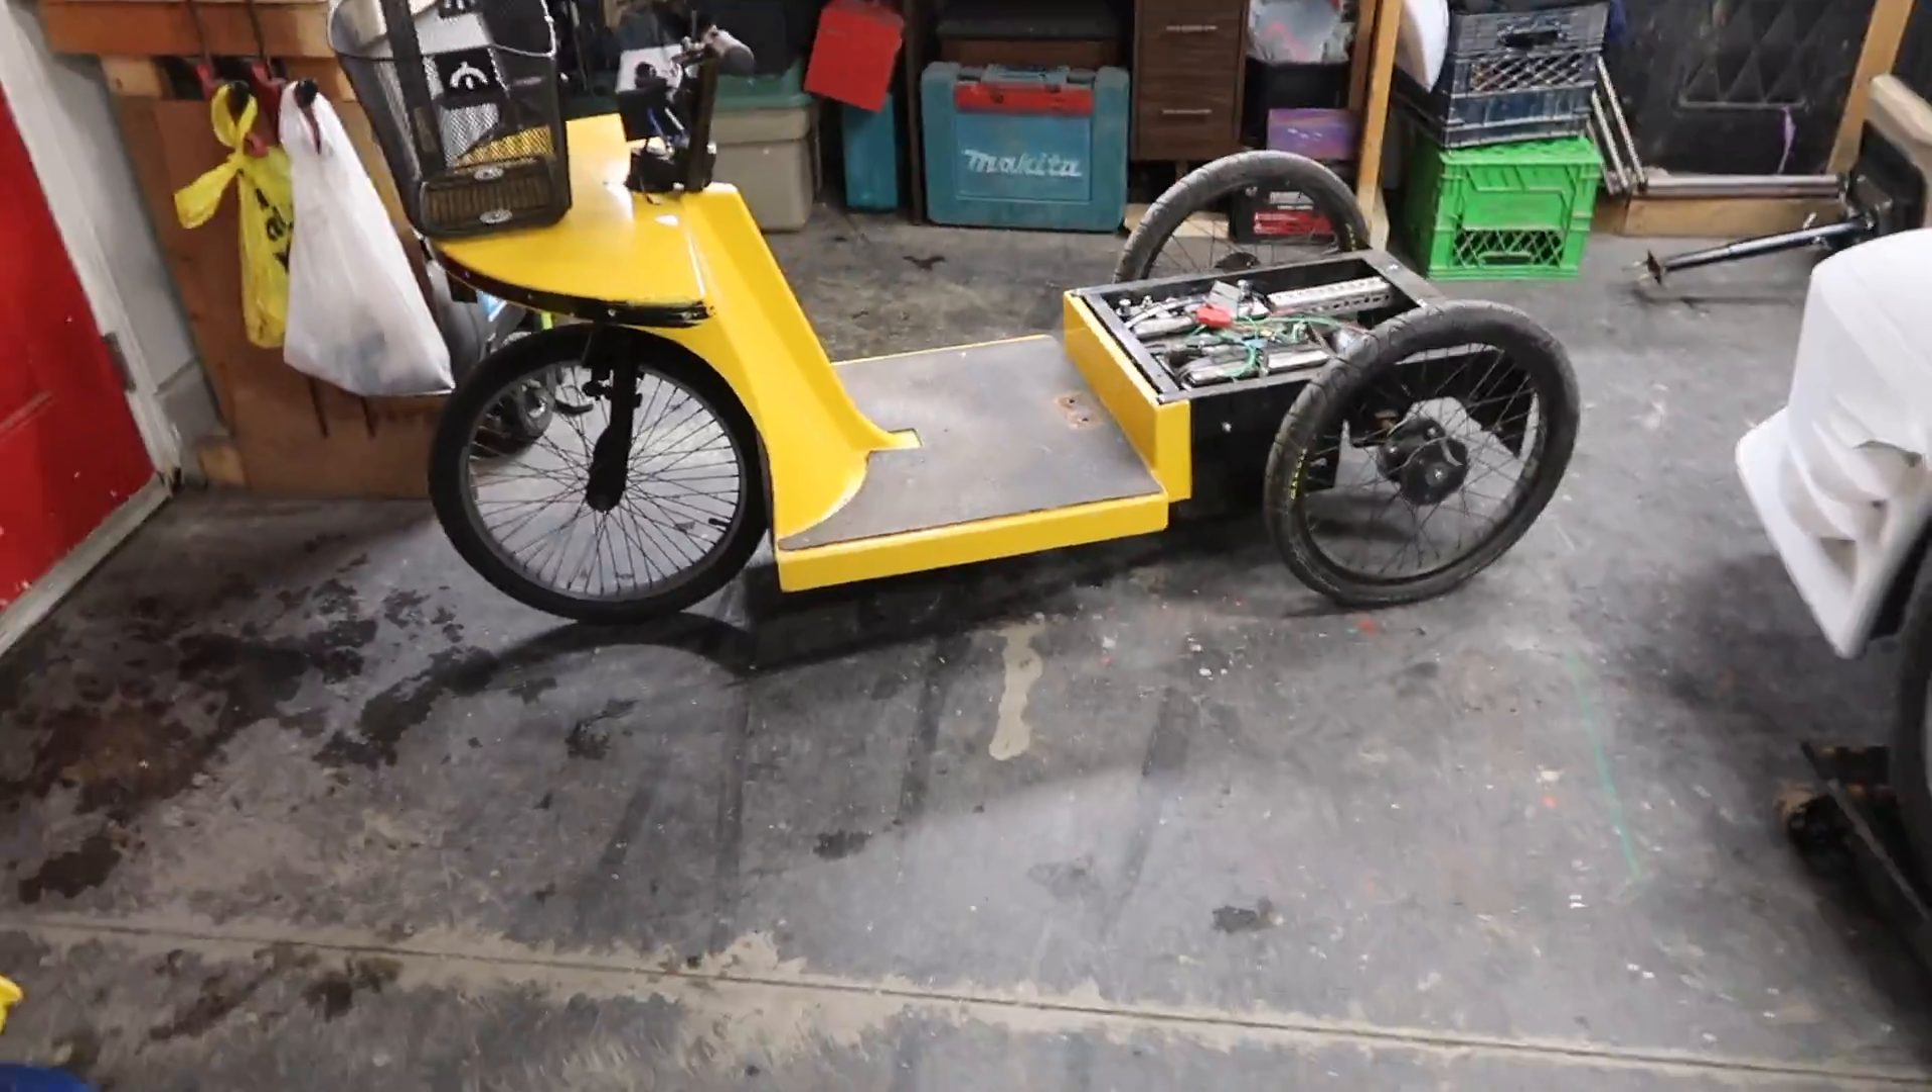I got the seat and the whole back end off and we are basically left with some sort of a scooter looking thingamajigger.